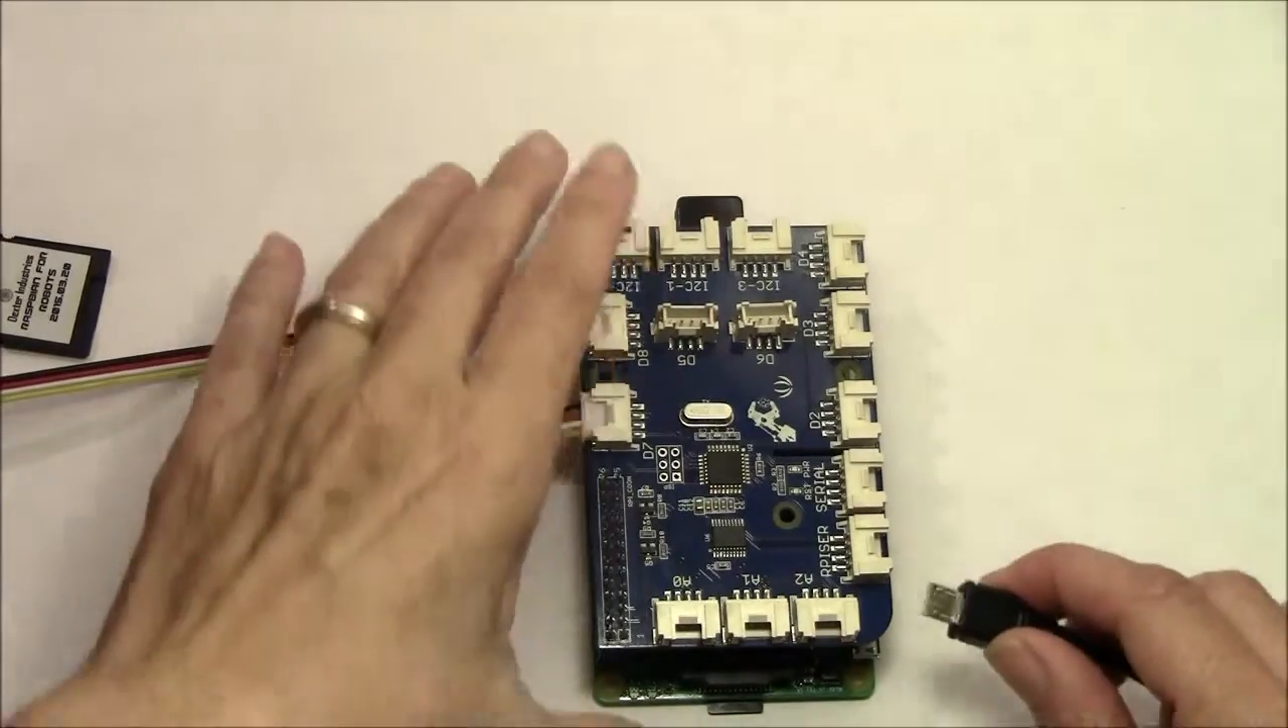And the last thing that we need to put in is the power.